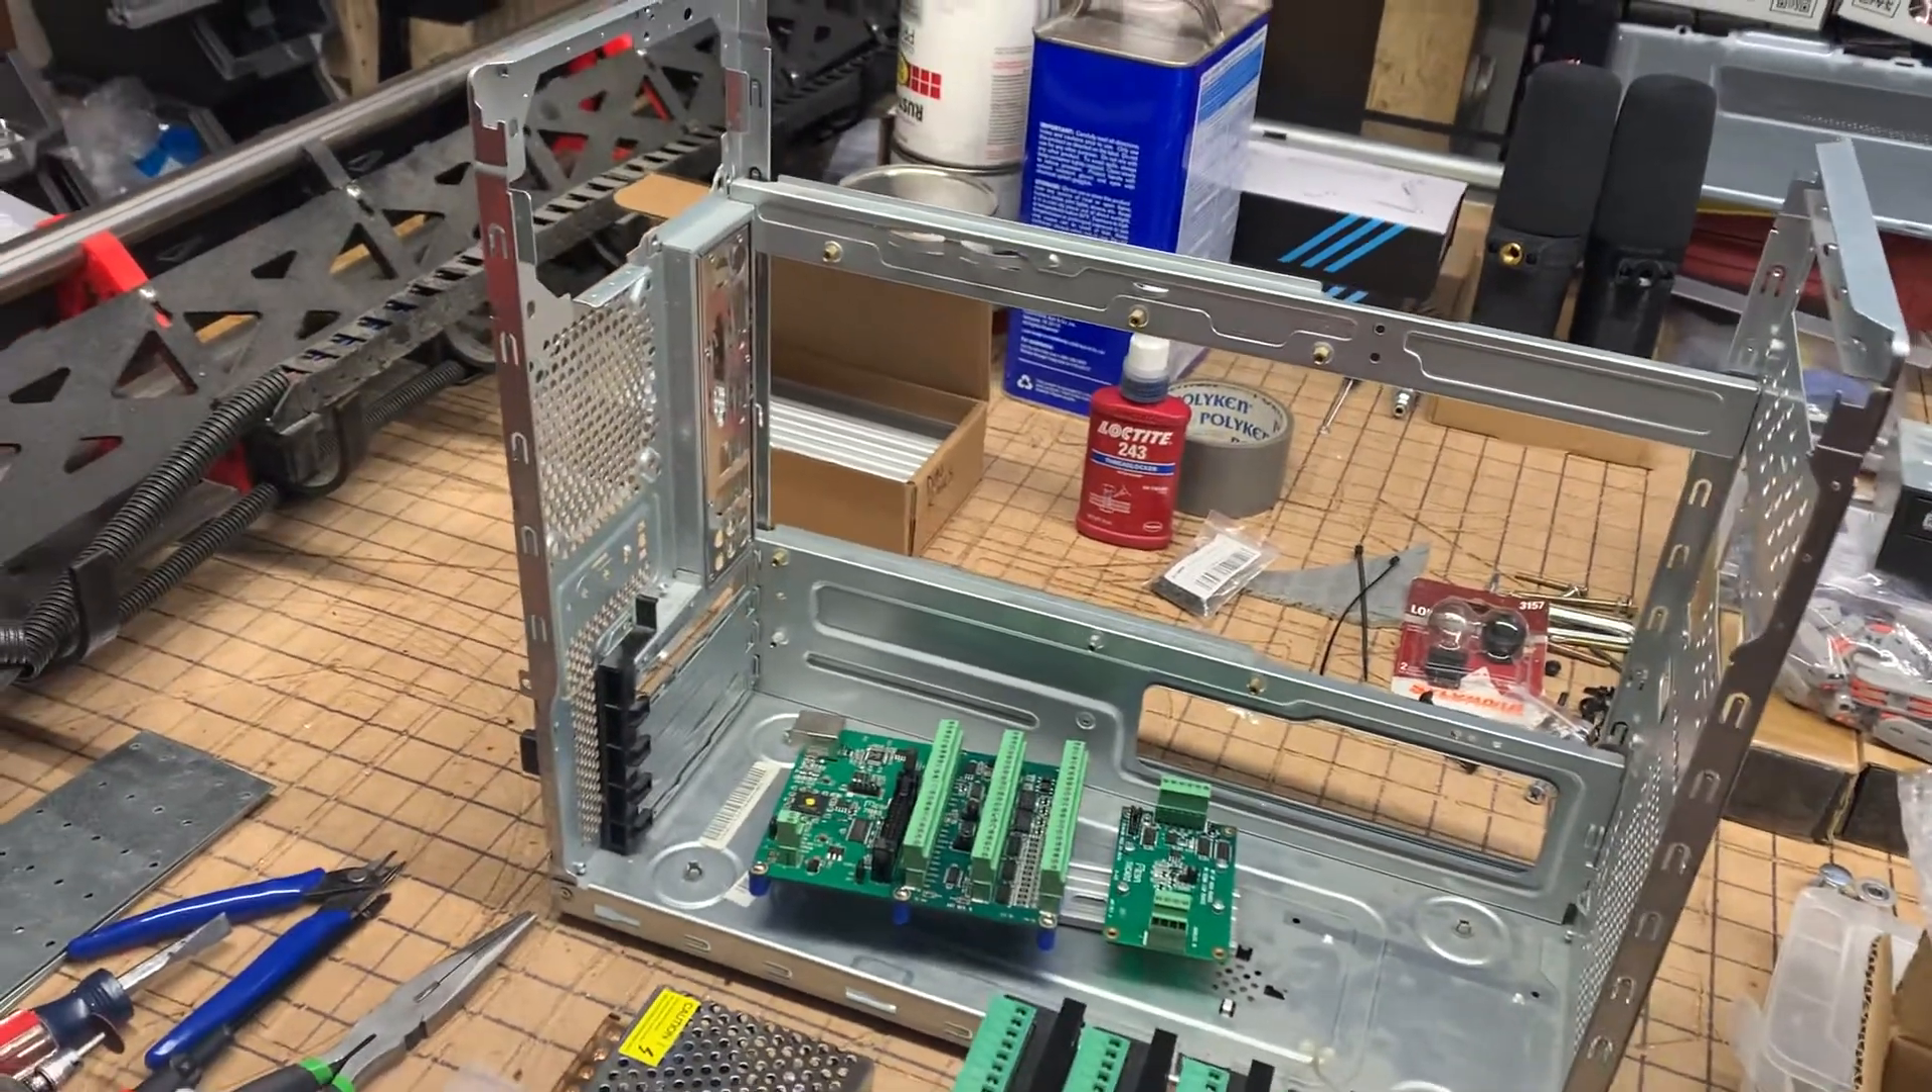So we took an old computer desktop tower case and managed to remove all the drive bays and other stuff that was in it and we temporarily have the top and sides removed off of it.